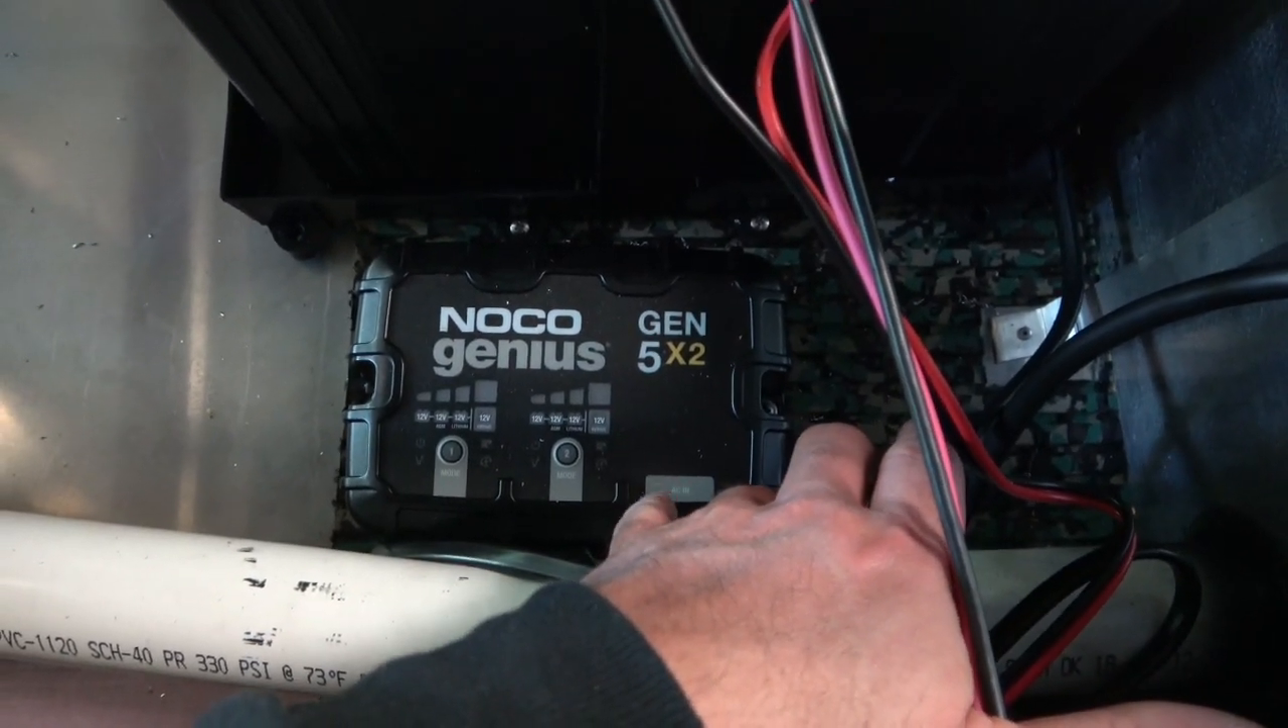And, of course, I don't think I ever showed this in any videos, but I went ahead and put my two-bank charger right here on the port side of the boat.